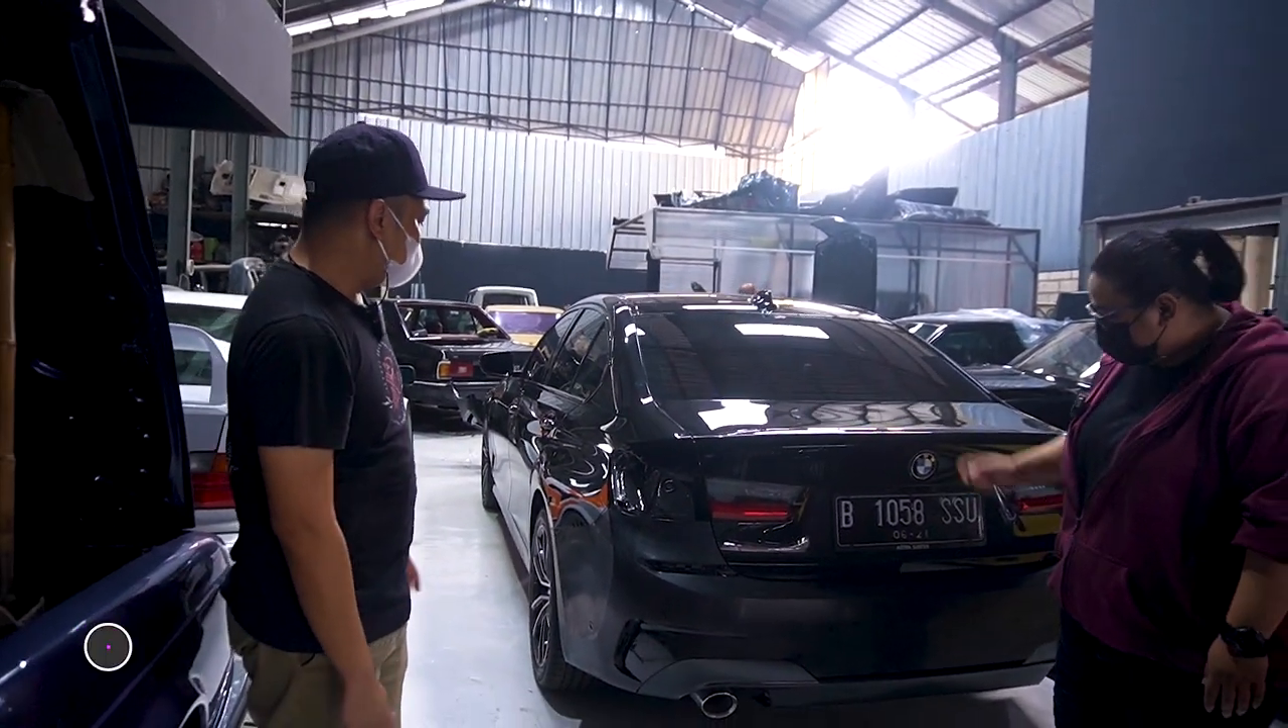Kalau untuk yang body kit ini, ini yang belakang bumper sudah kepasang.